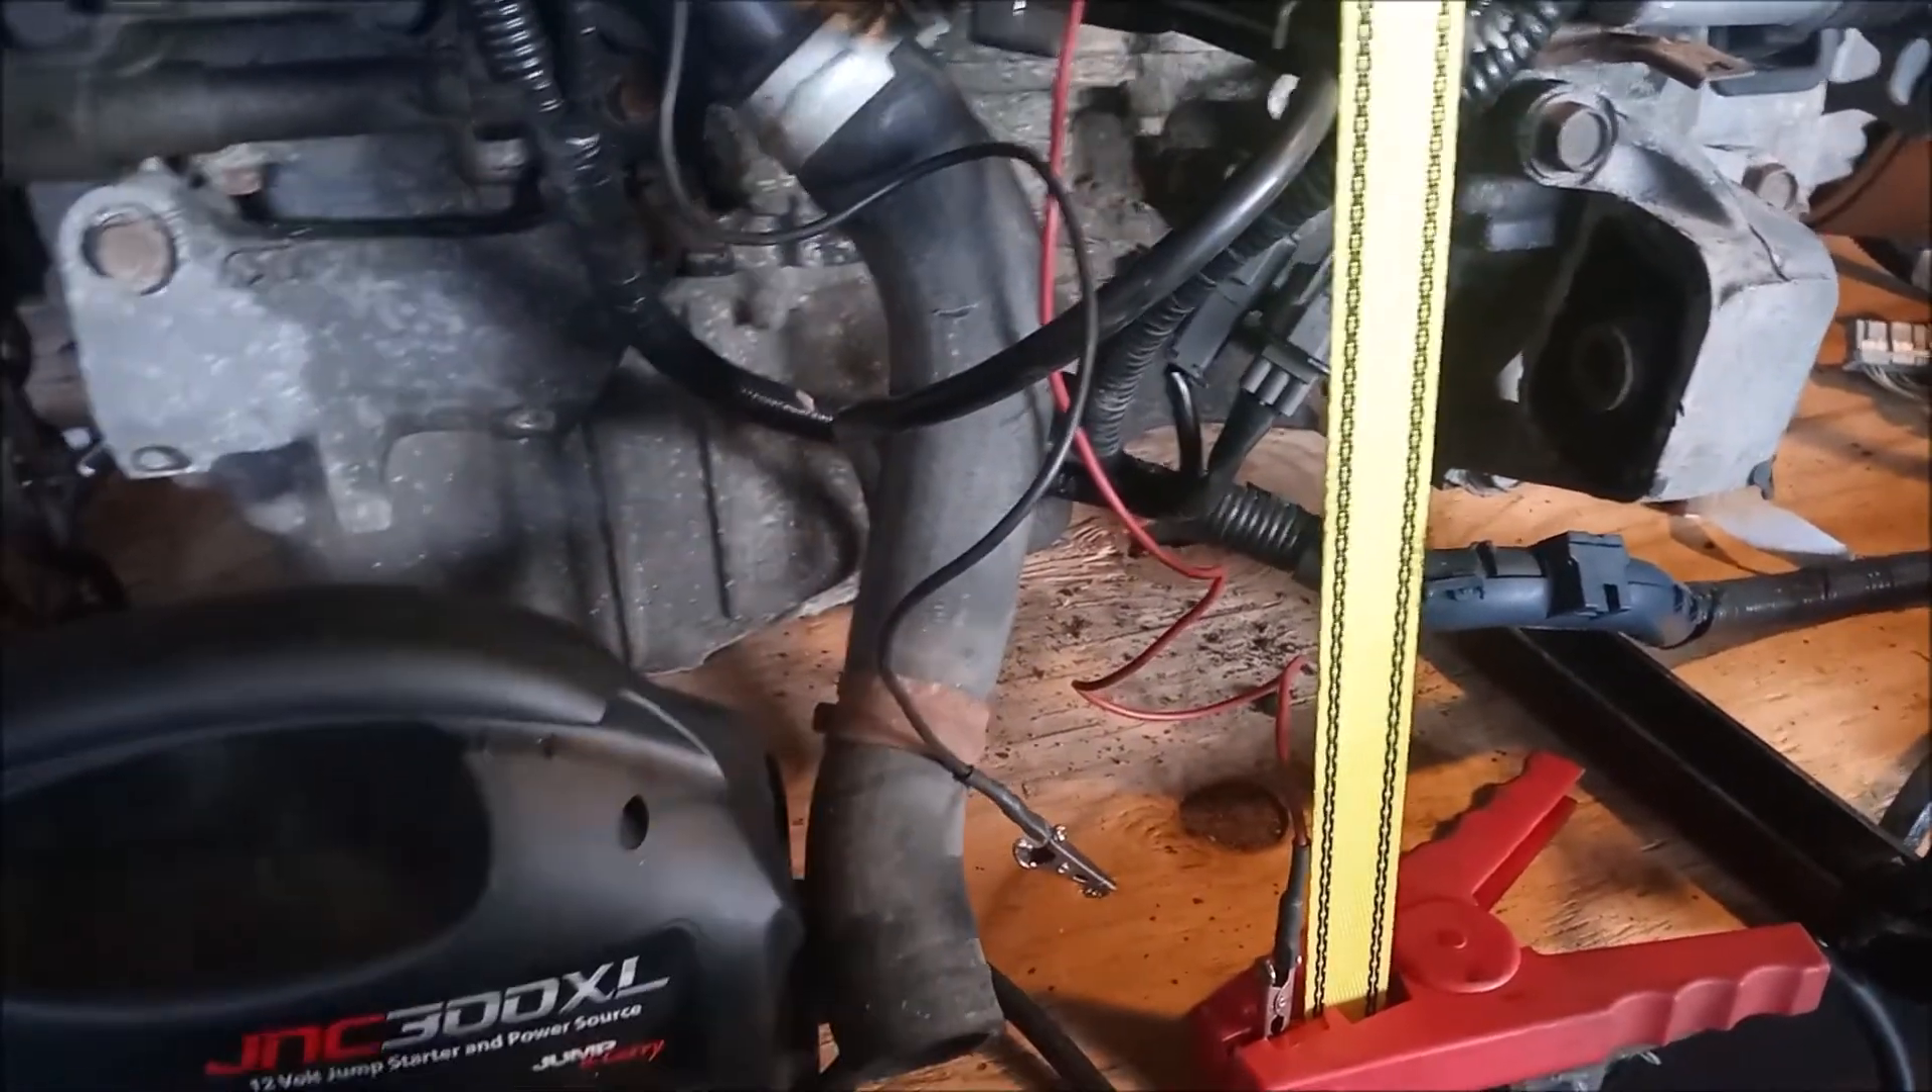The black wire from the starter solenoid is just free for now.